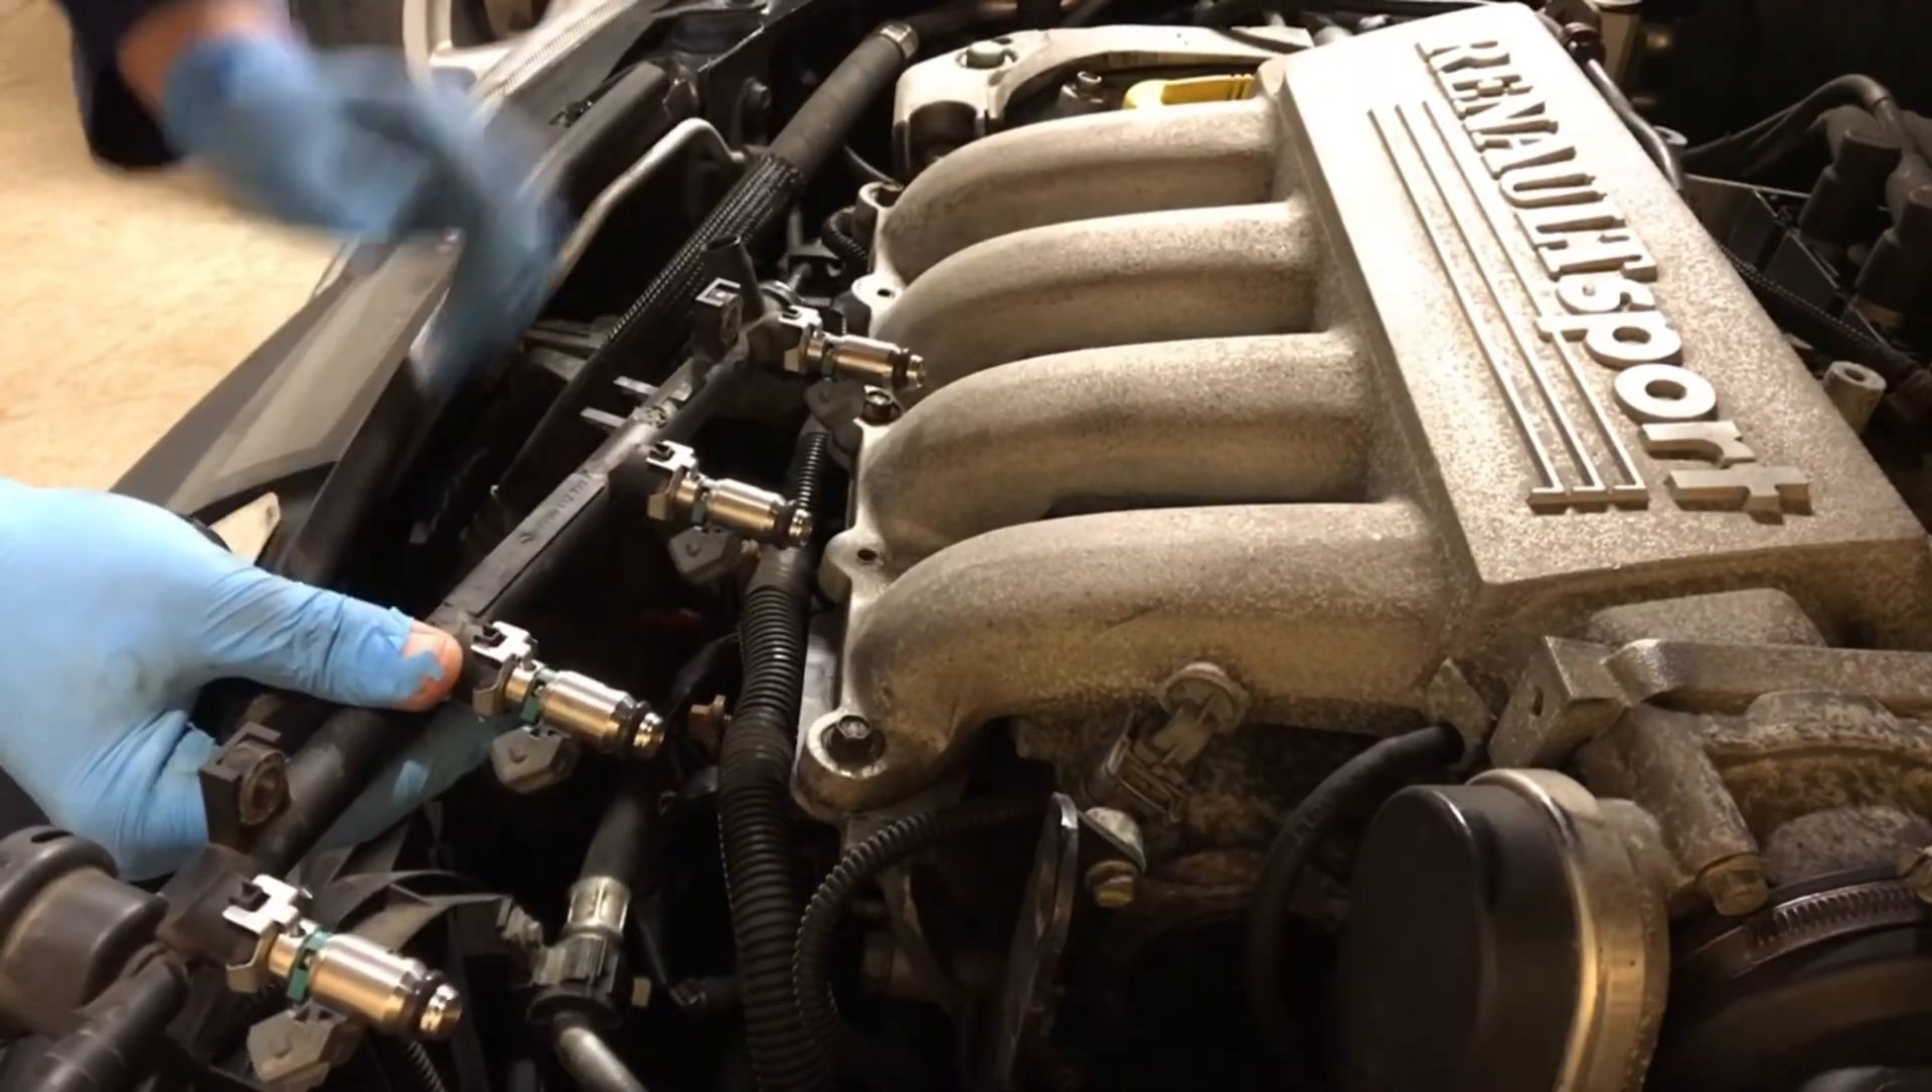Okay um that's all the new injectors on all clipped in all clips are pretty good.